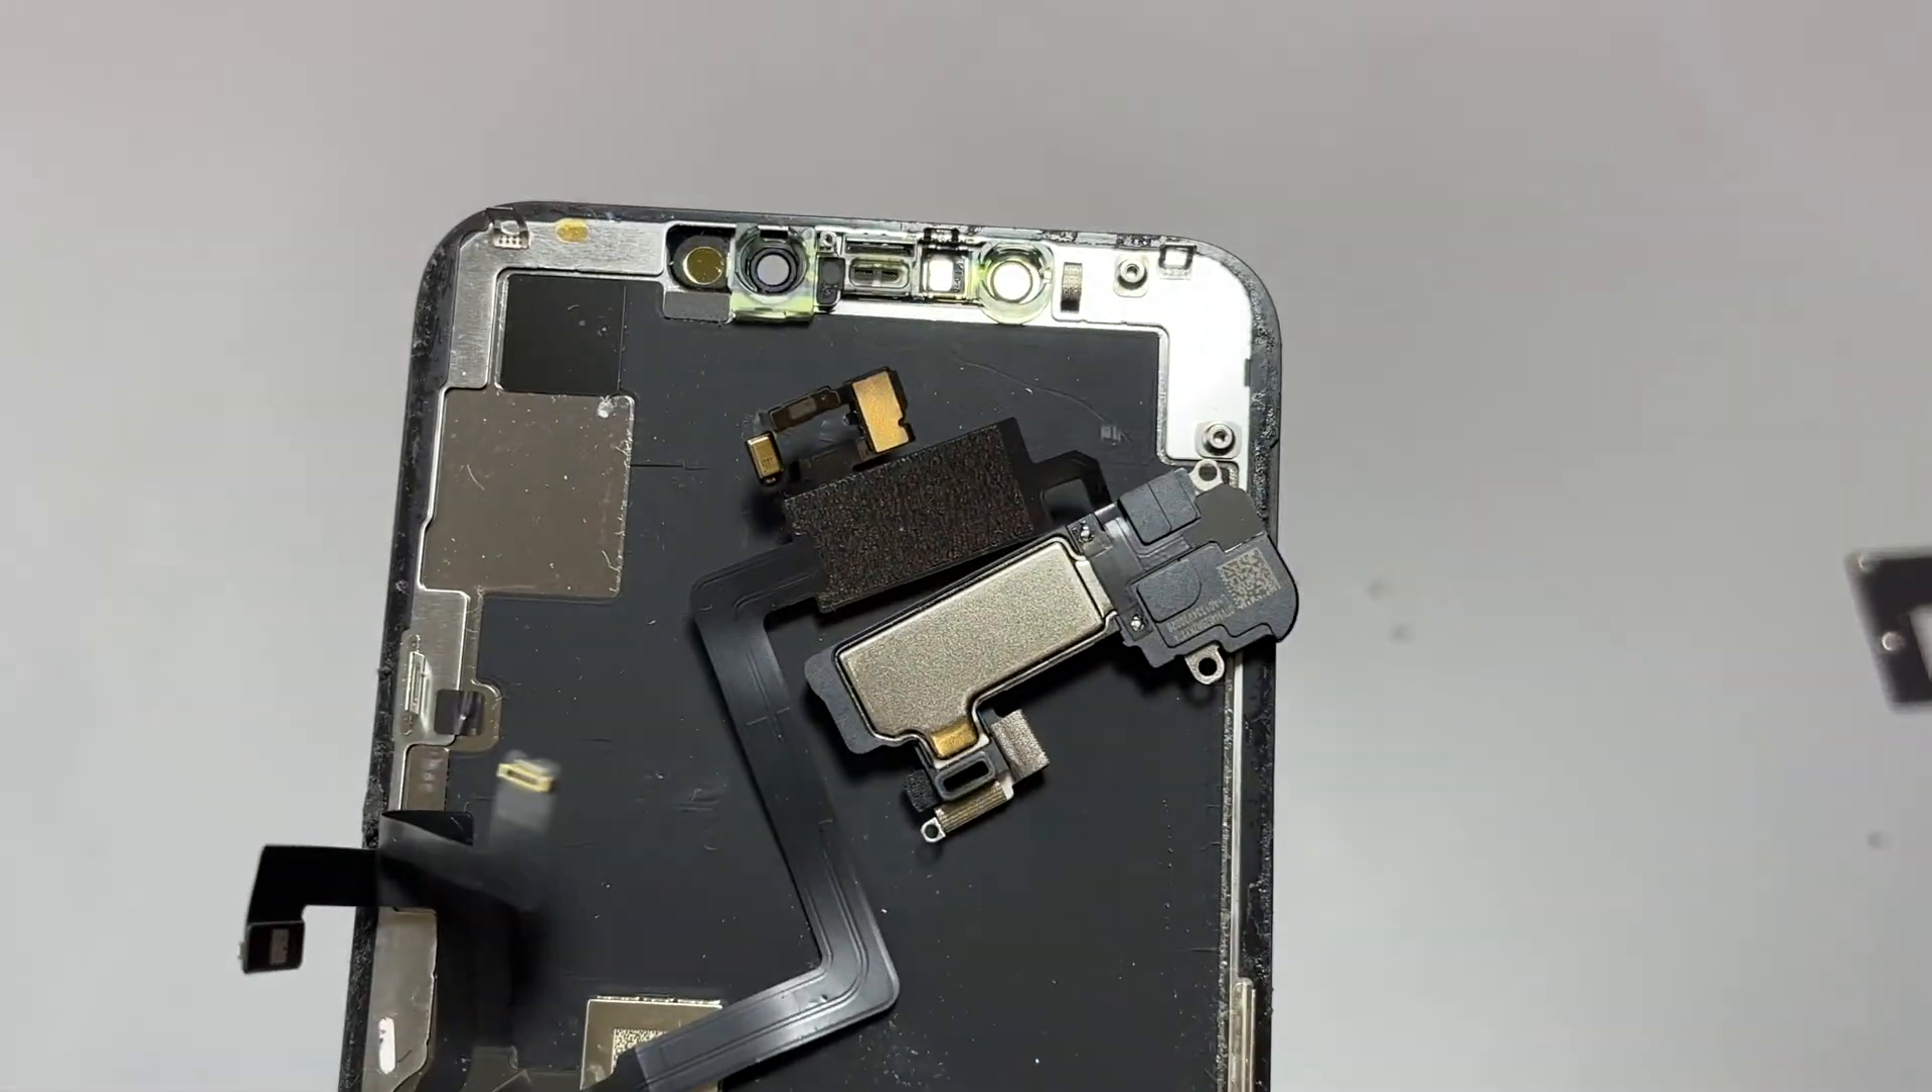The front speaker assembly is out now take a minute to inspect the front speaker assembly.